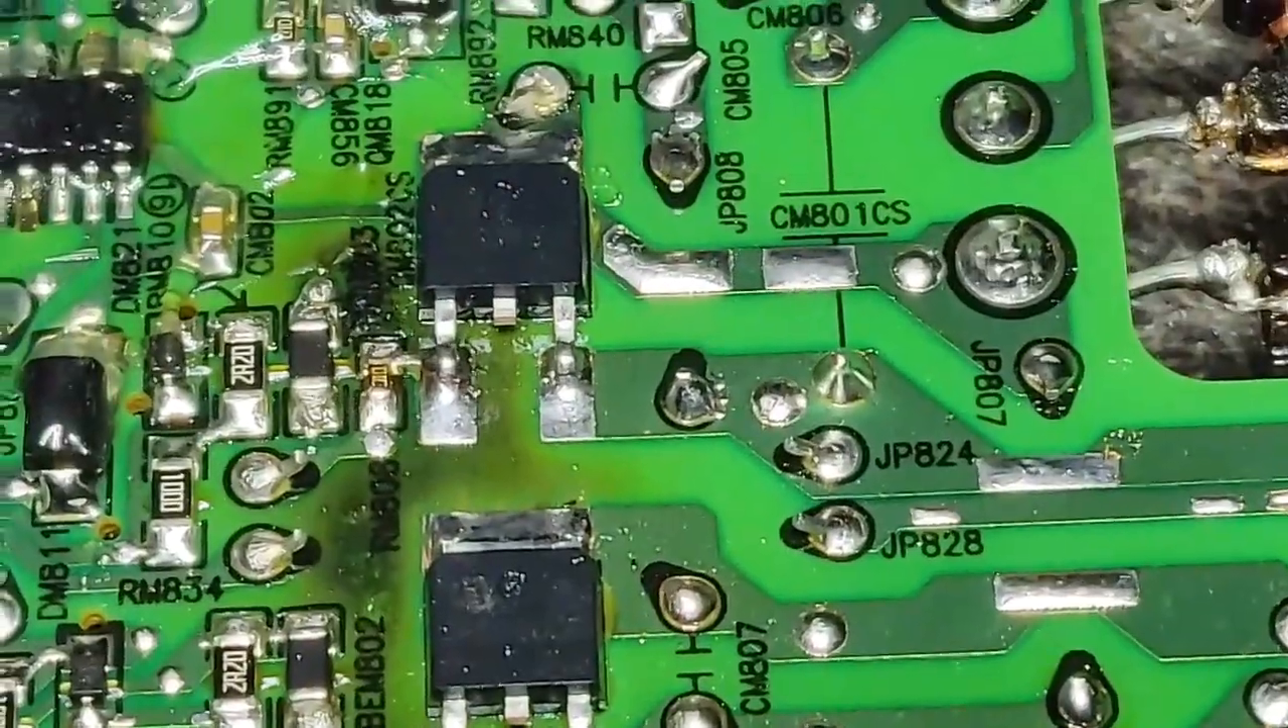The new mosfets are now soldered so those are in place.